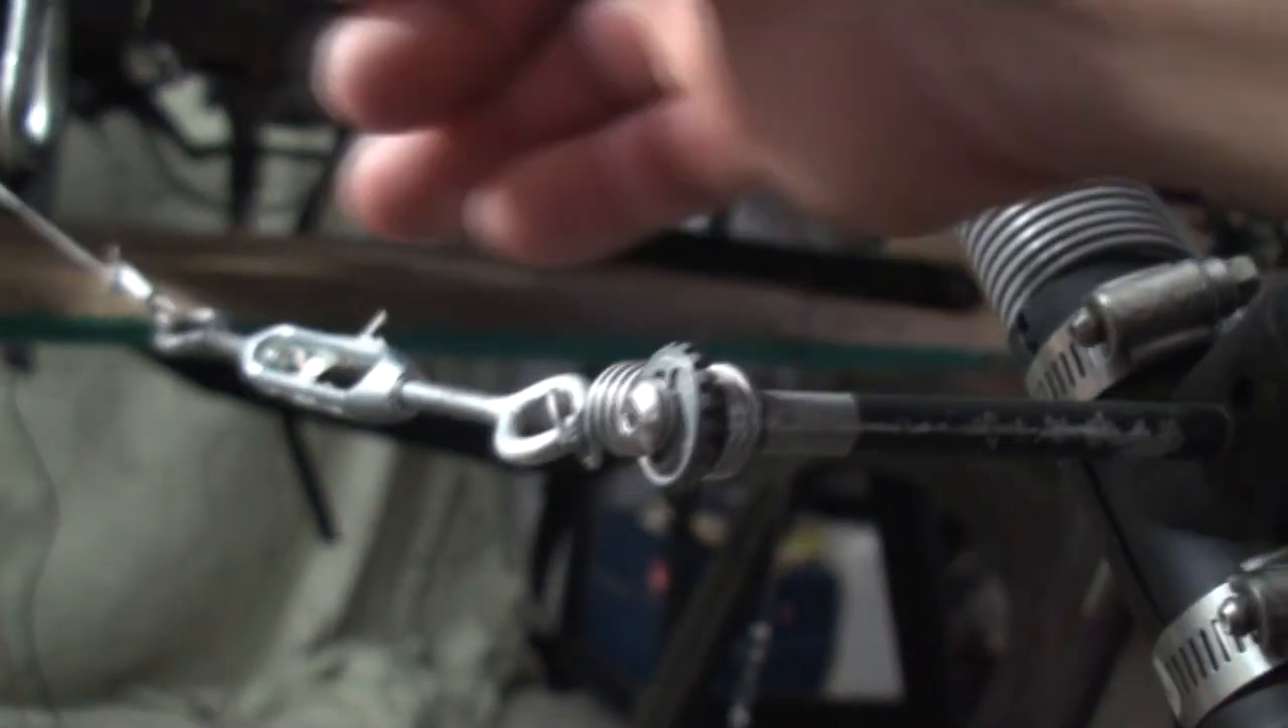I did add a spring here.